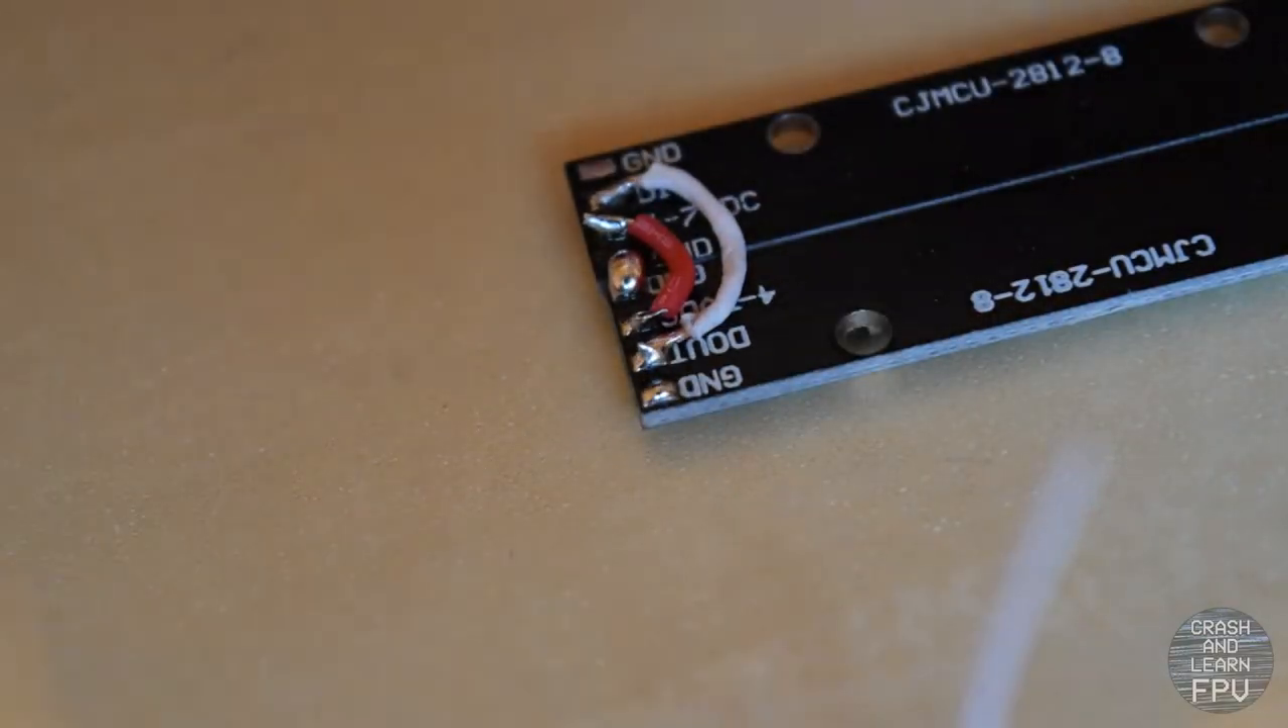There you have it. One LED strip soldered.